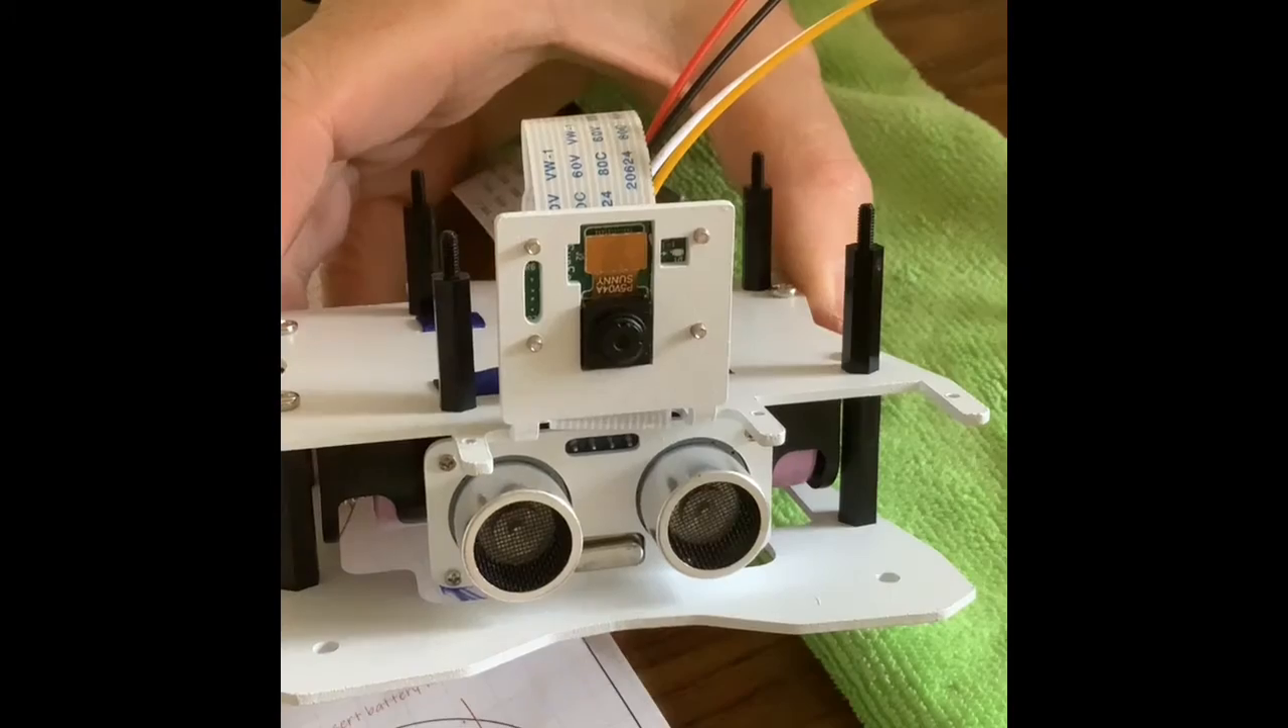So that's the camera module attached.